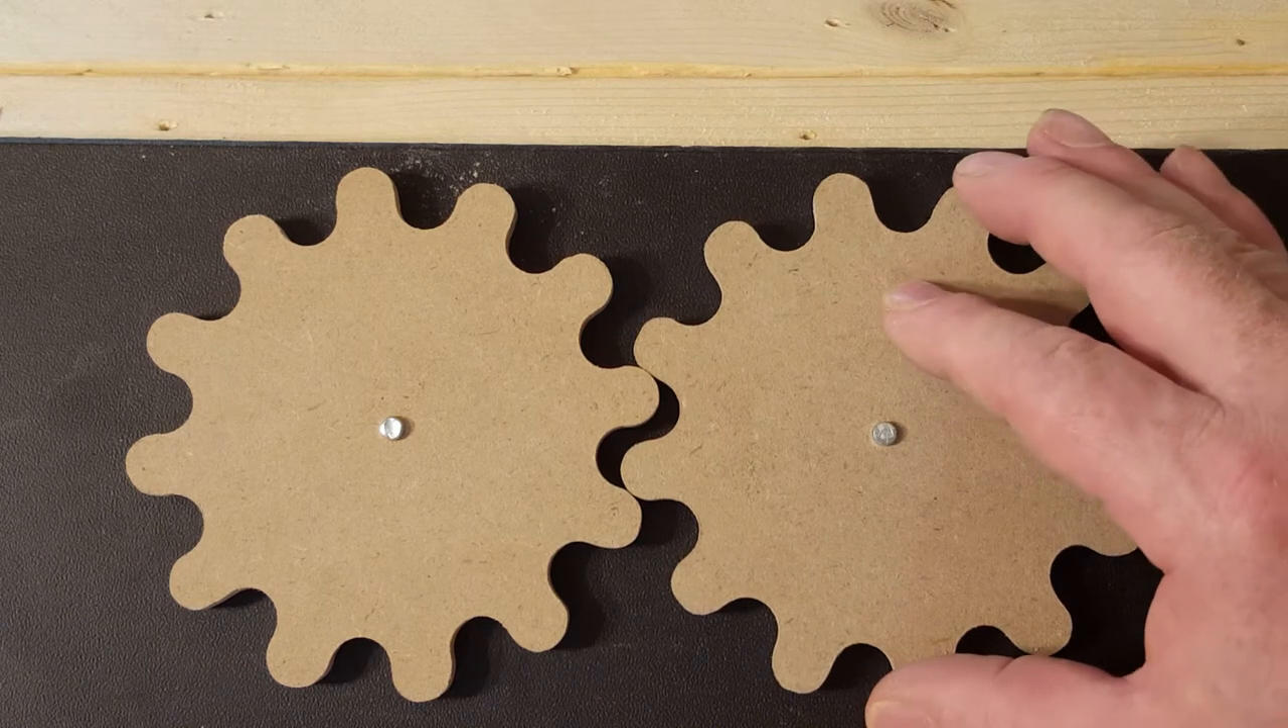You can see how much of a gap there is between the two gears and how much backlash there is.